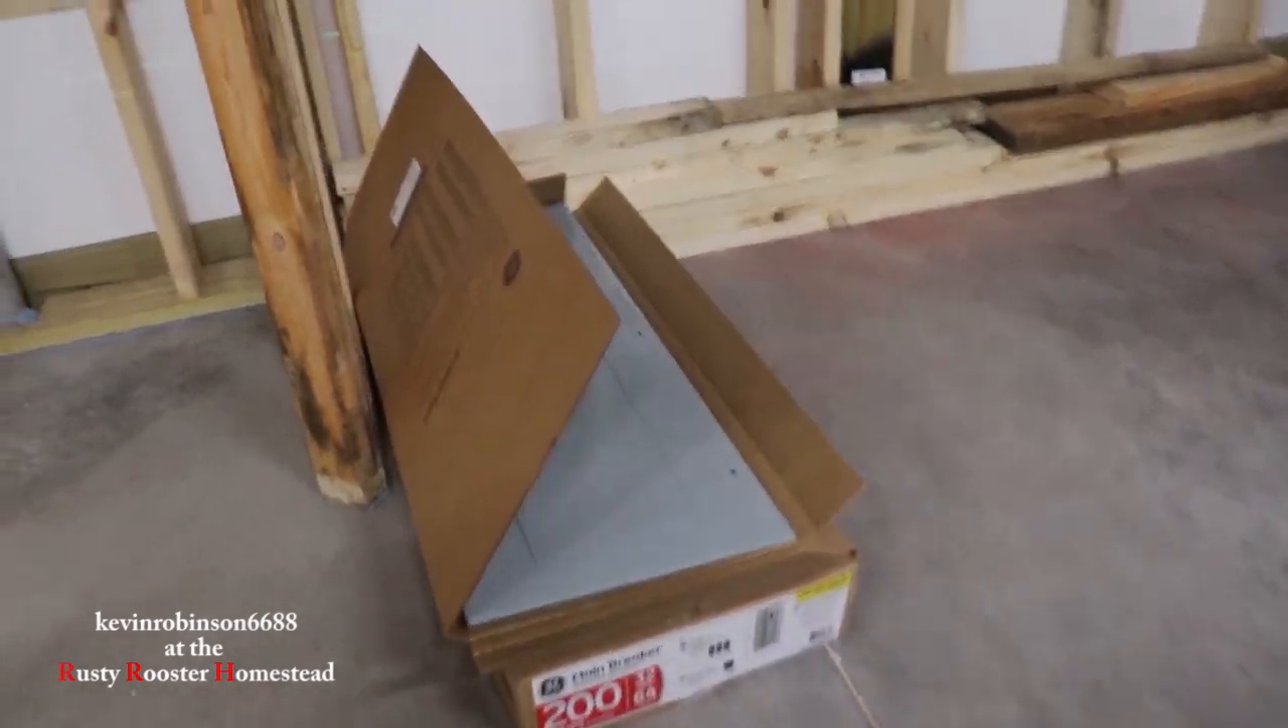We still got the box to put up.